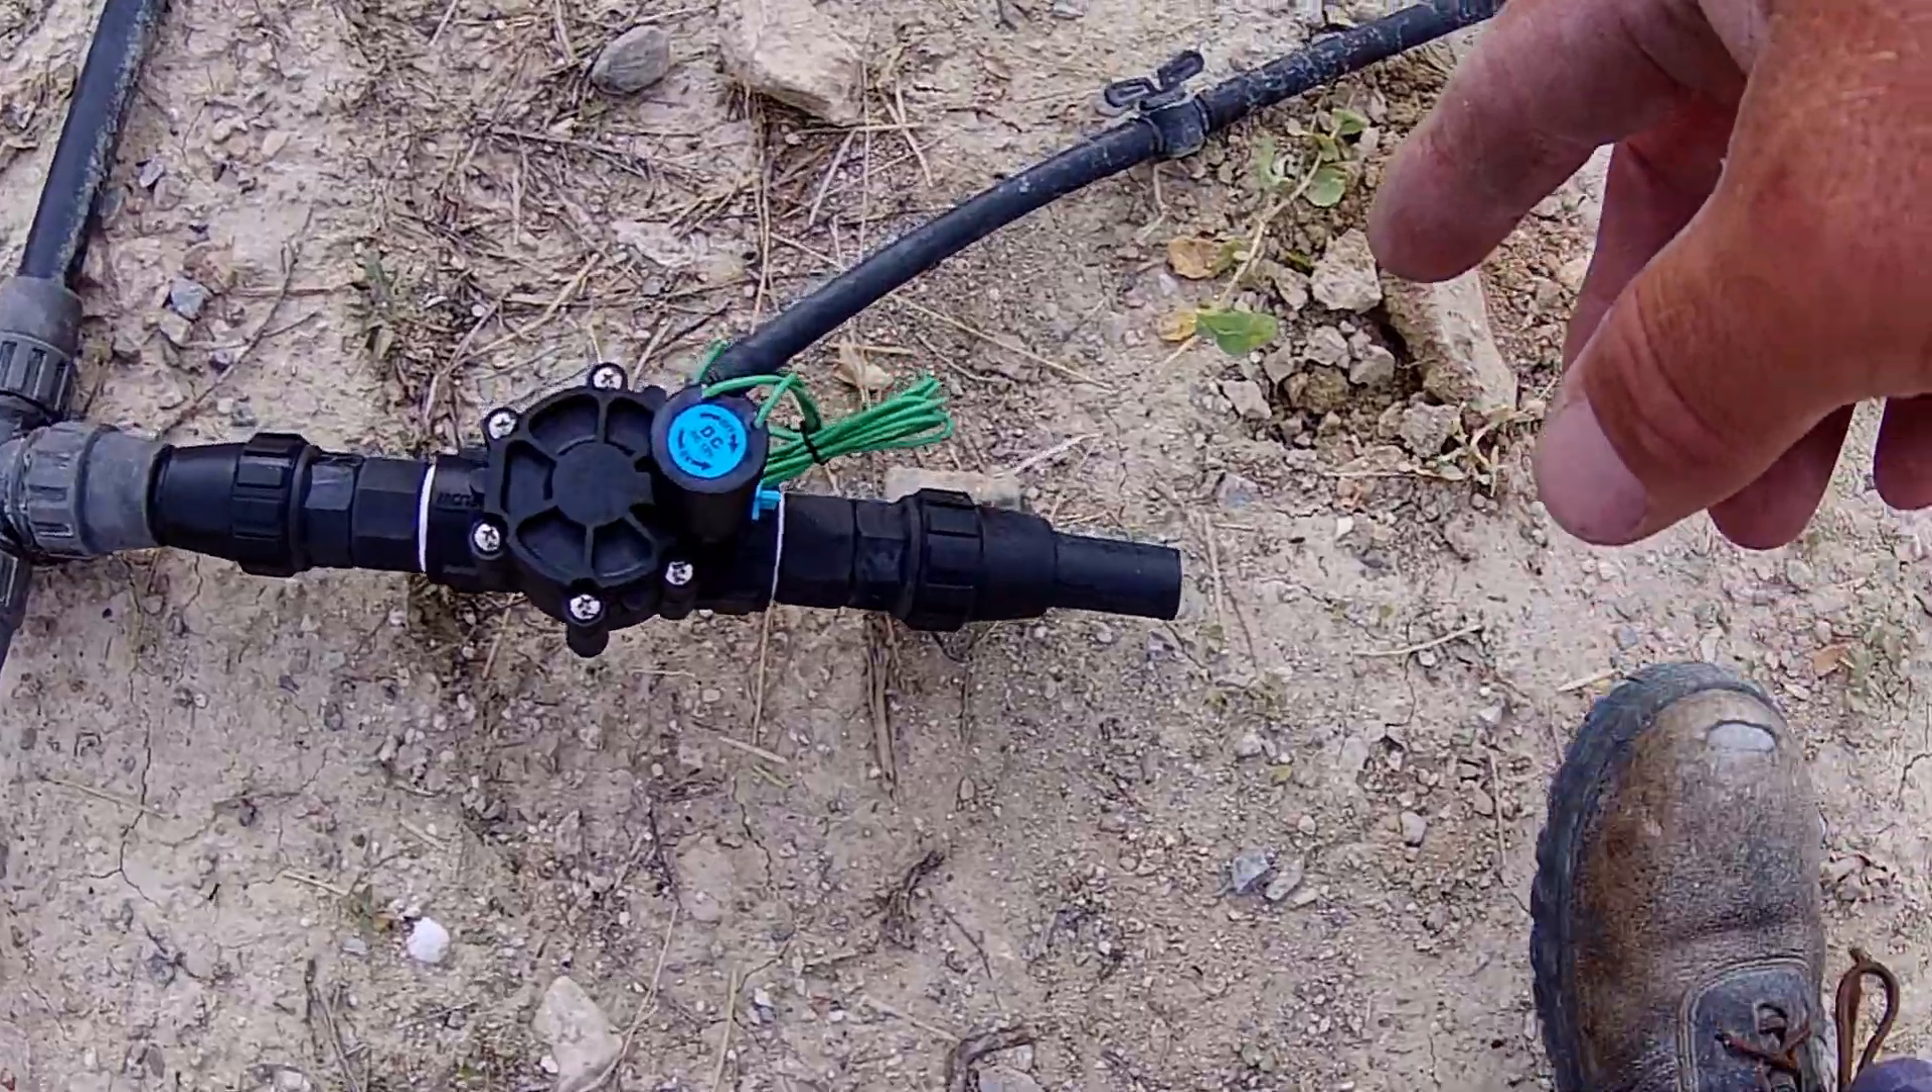We've got our first valve fitted our first electronic valve so we've just got the wires to connect up to that.